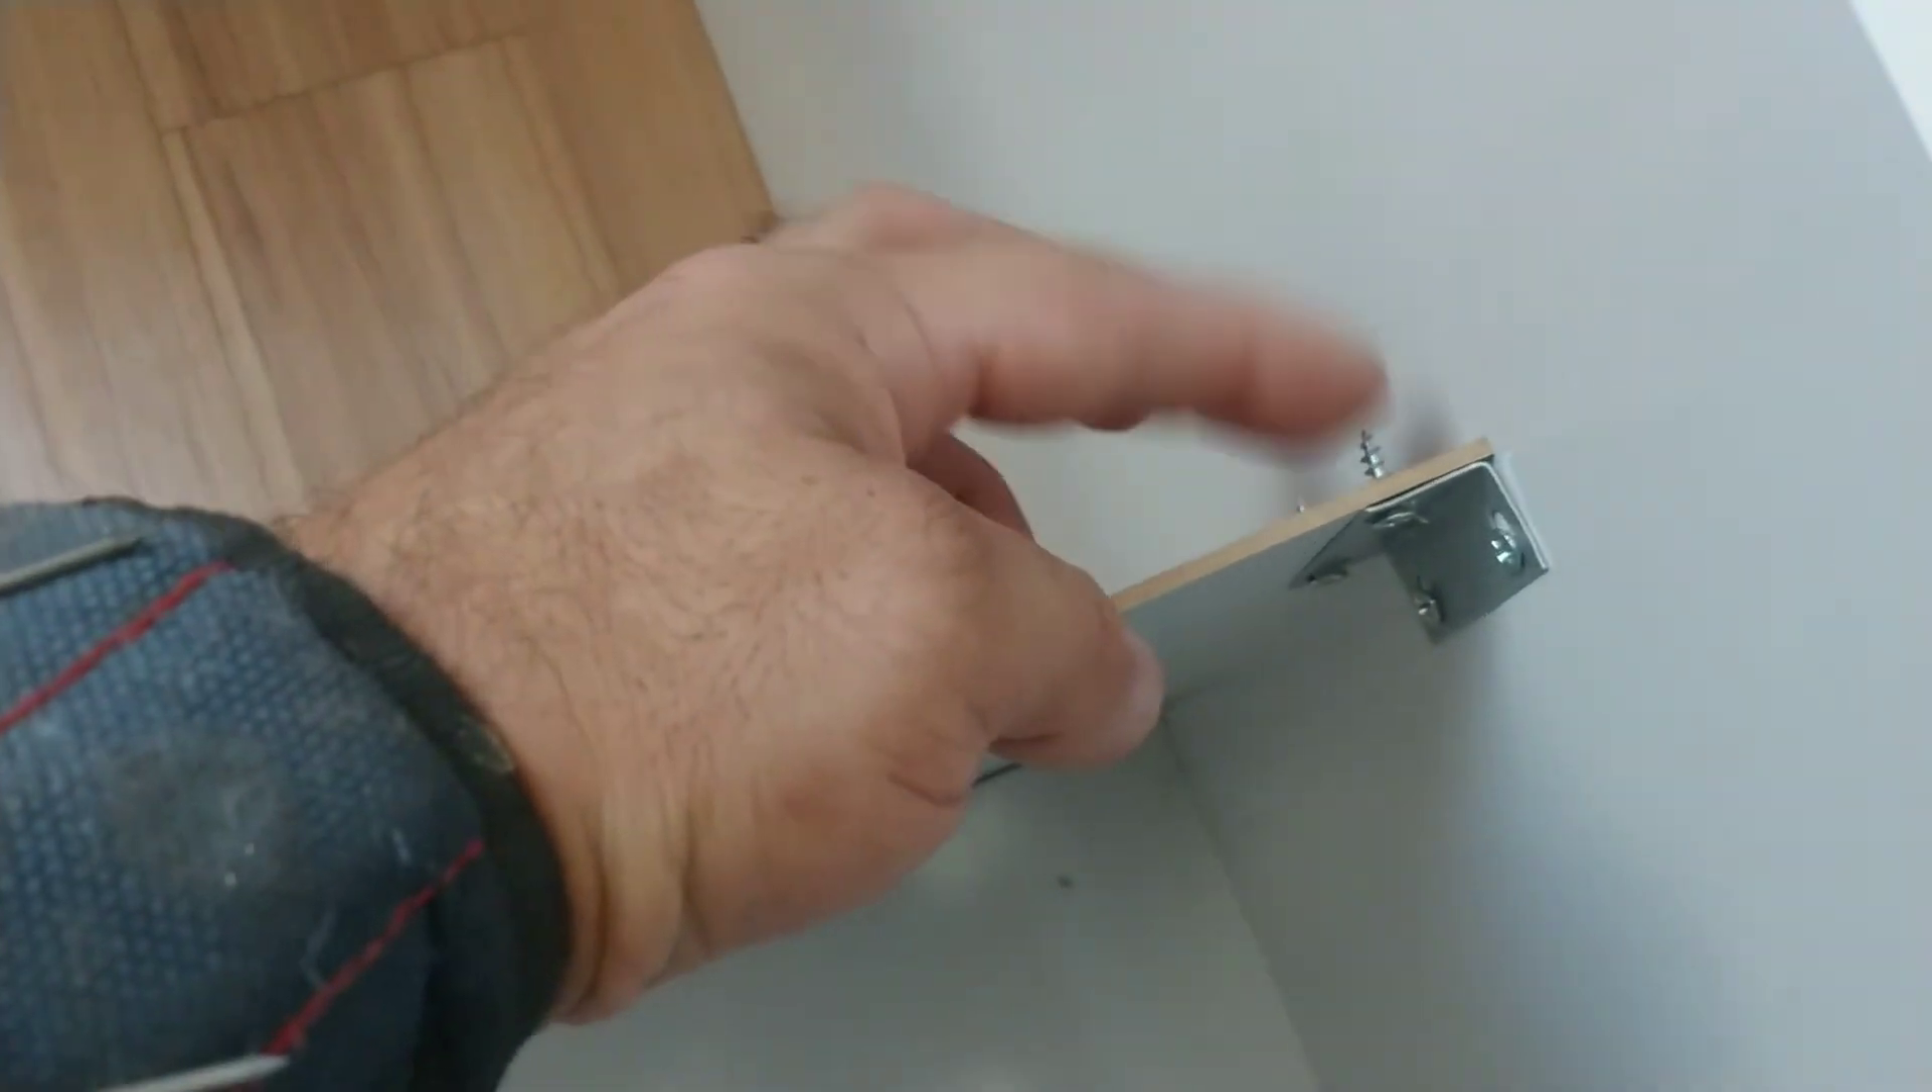Então, eu pus a cantoneira aqui, ó.